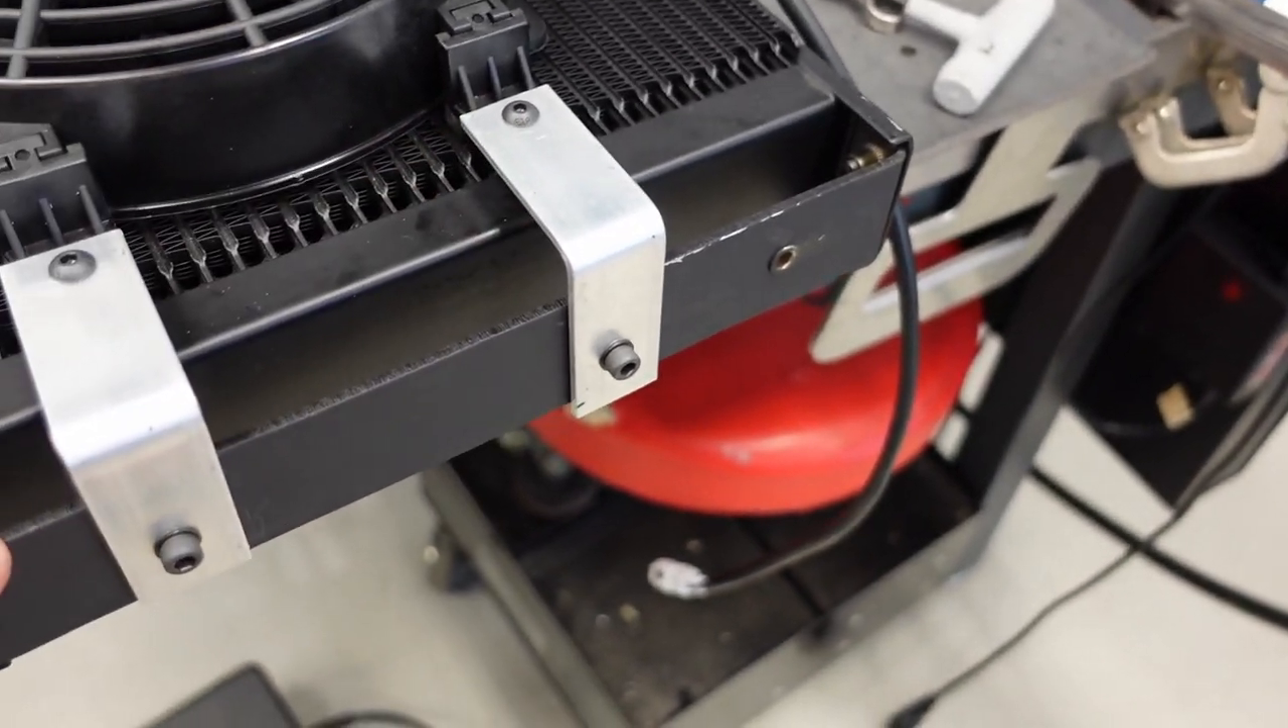I've got one side mocked up here, made some aluminum brackets.